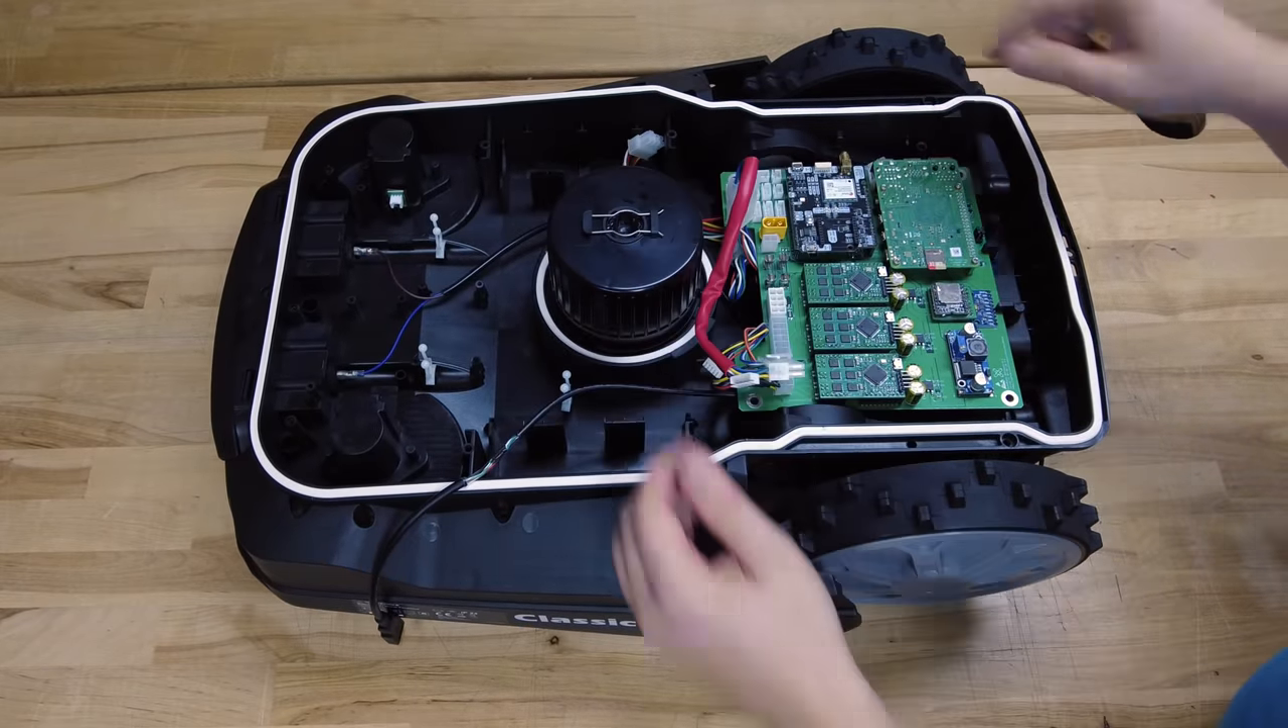In the next step I mounted the populated board into the mower.